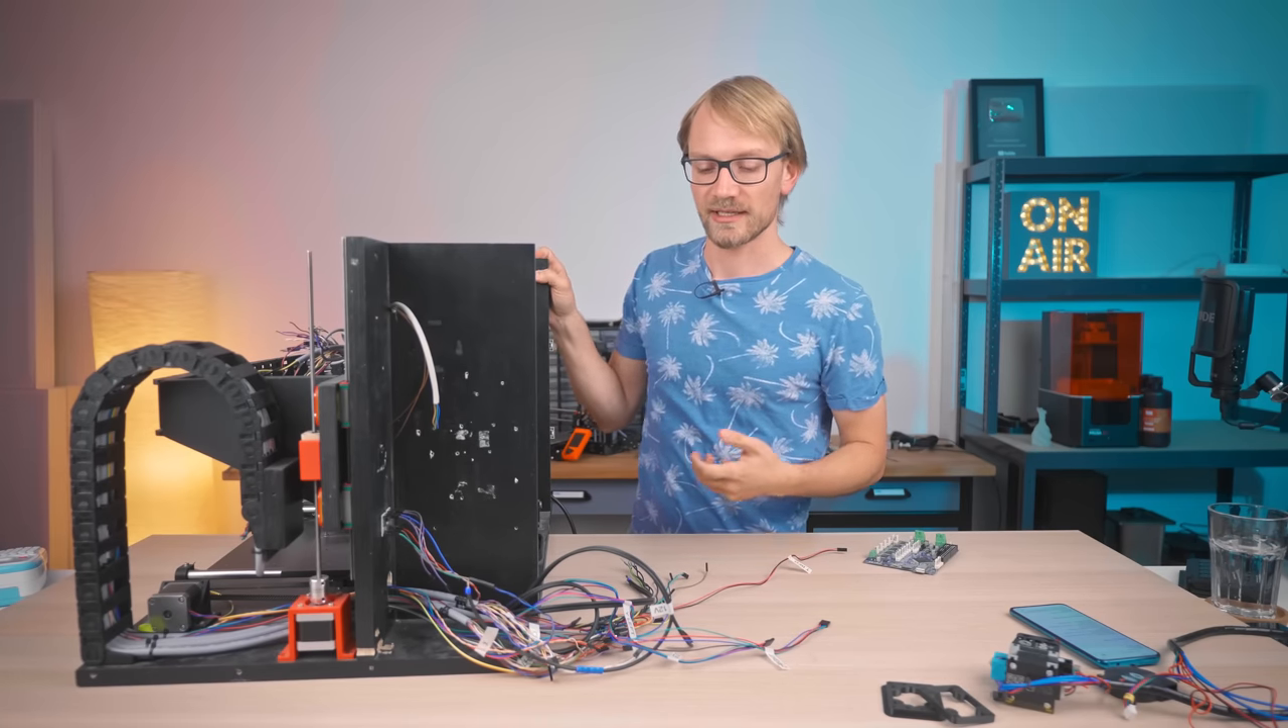So yeah, right now, this printer is pretty headless, there's just nothing in the electronics bay.